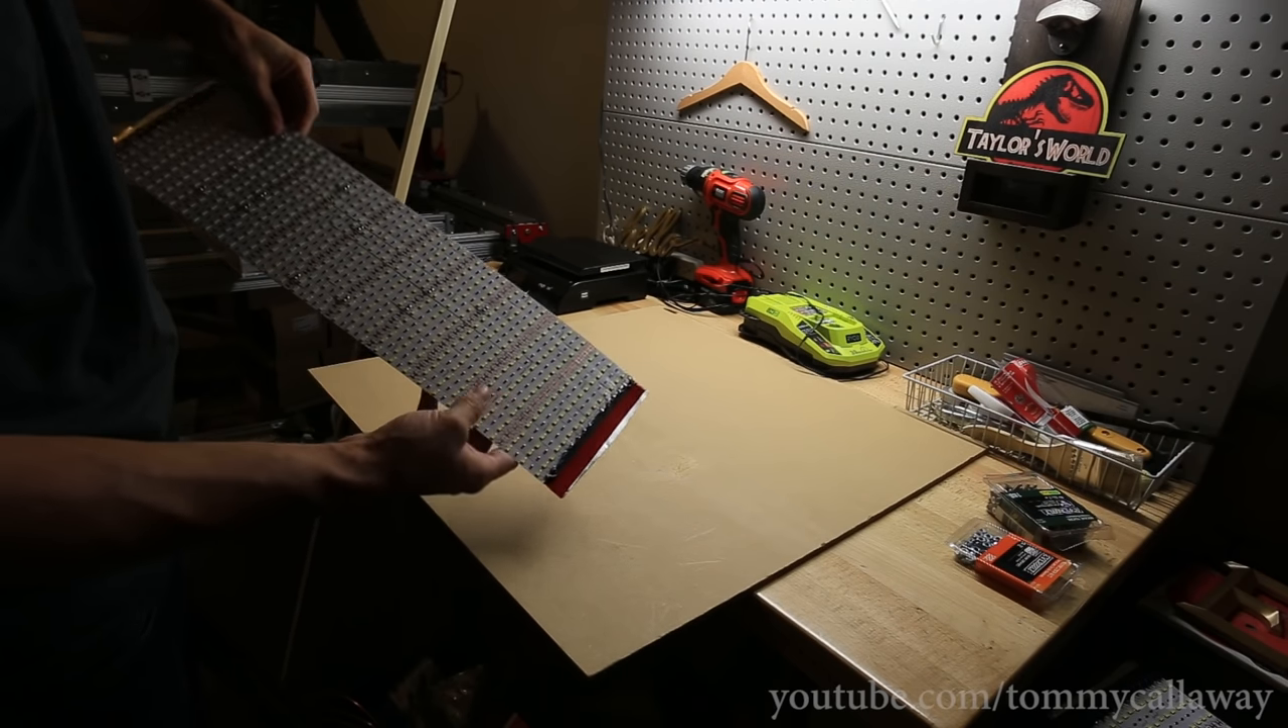I just put some red electrical tape over here on the positive side here. So I know which side is positive.